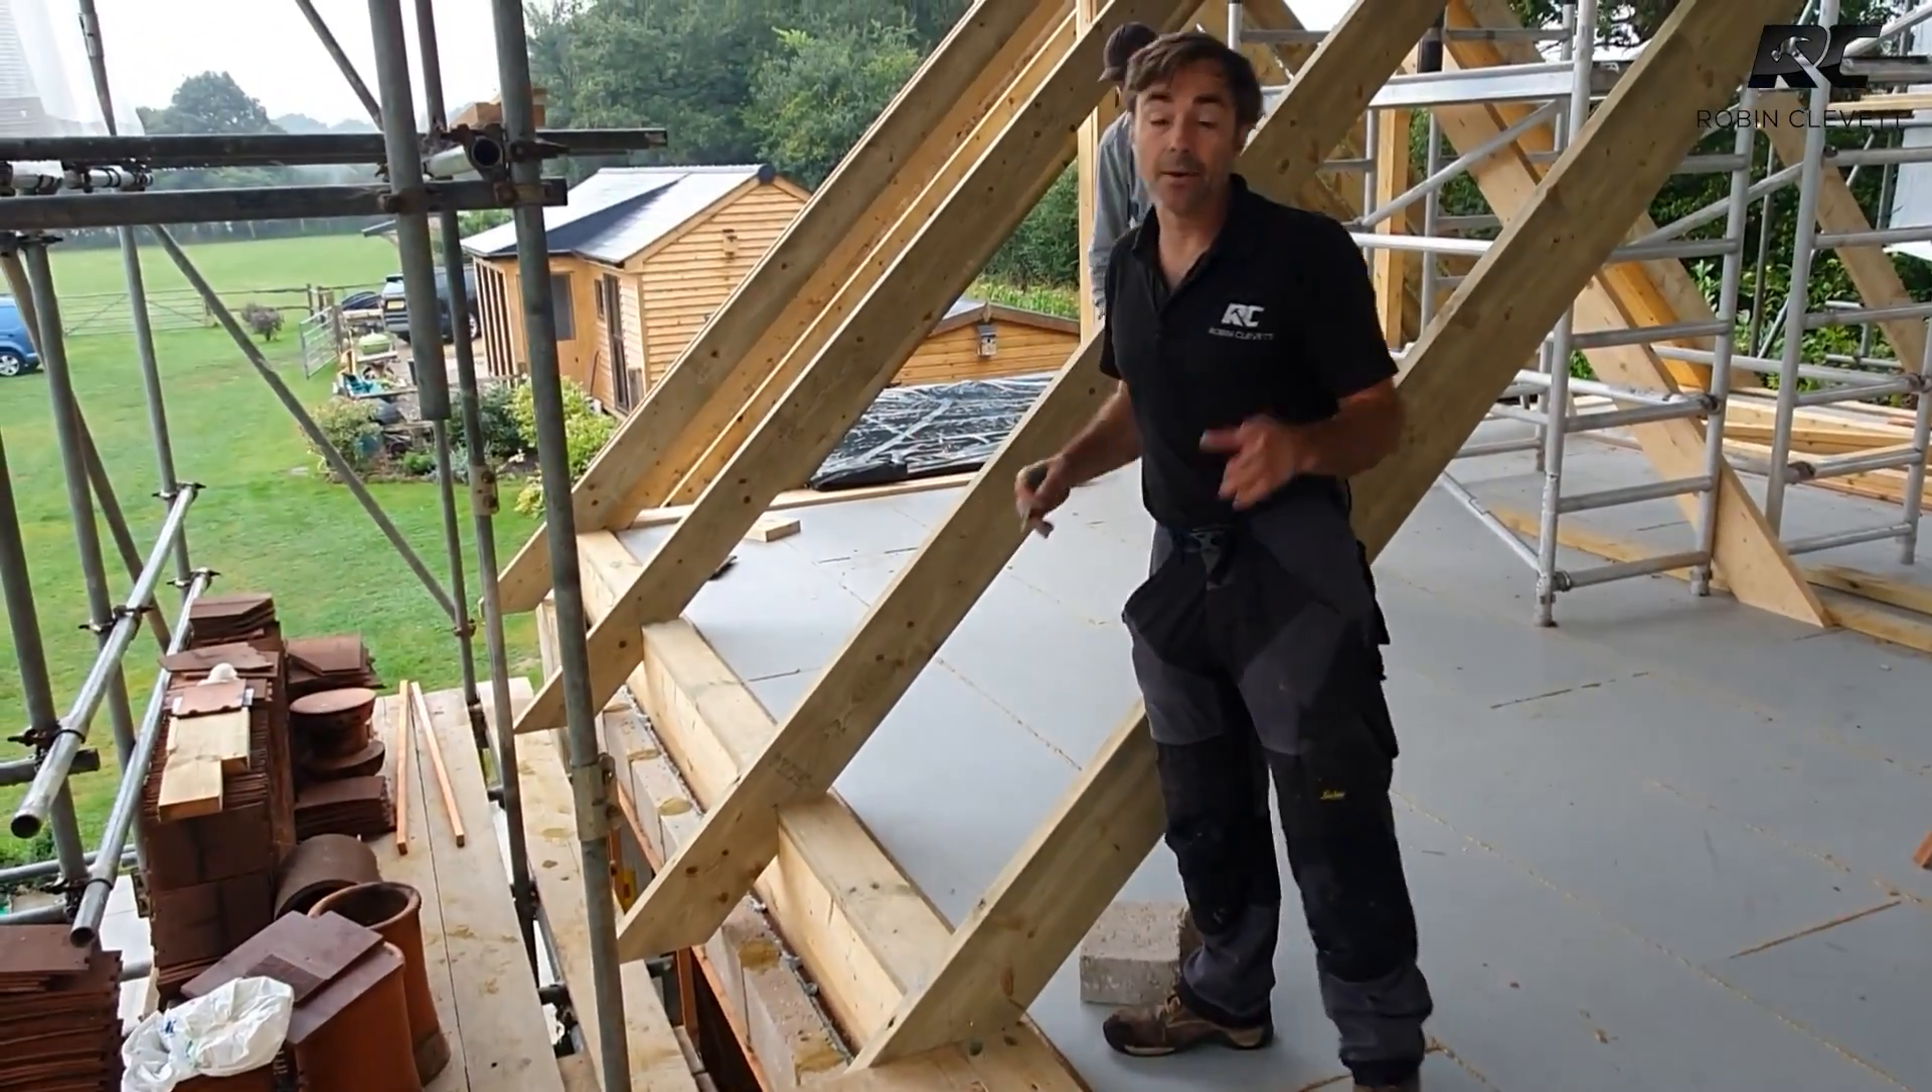You can see that I've got the main outside dormer rafters in.